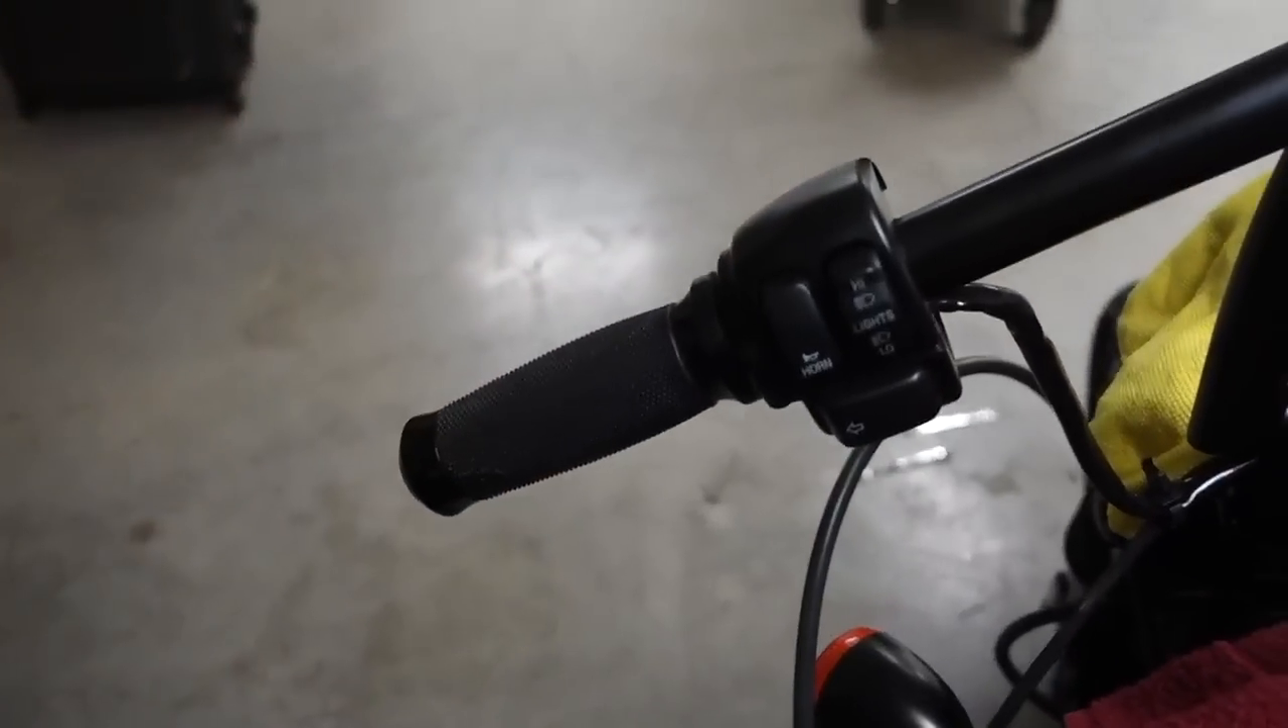Okay guys so I just put on my handle my my handlebar right here my grip and now I'm starting to put on your cable.